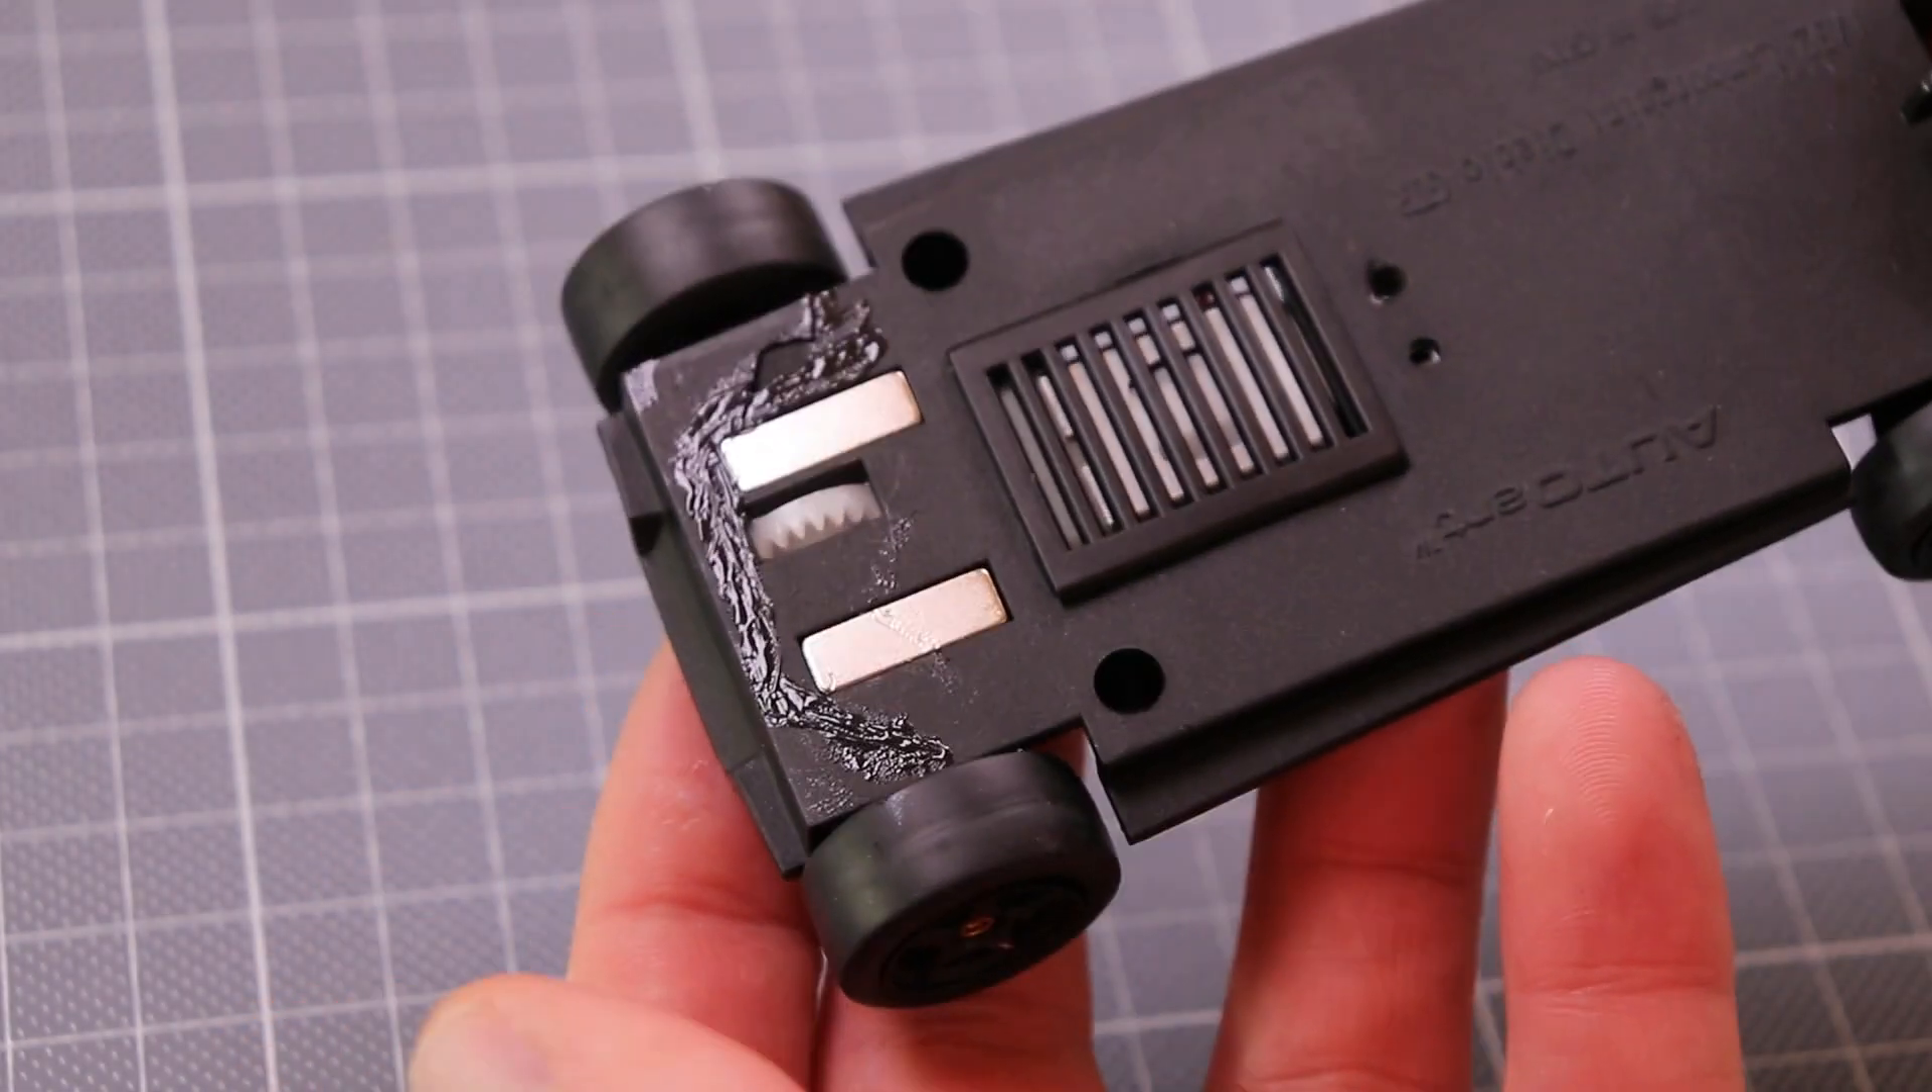So I've completed gluing the rear of the chassis itself and as you can see it is quite flat so I'm not going to even risk sanding that.